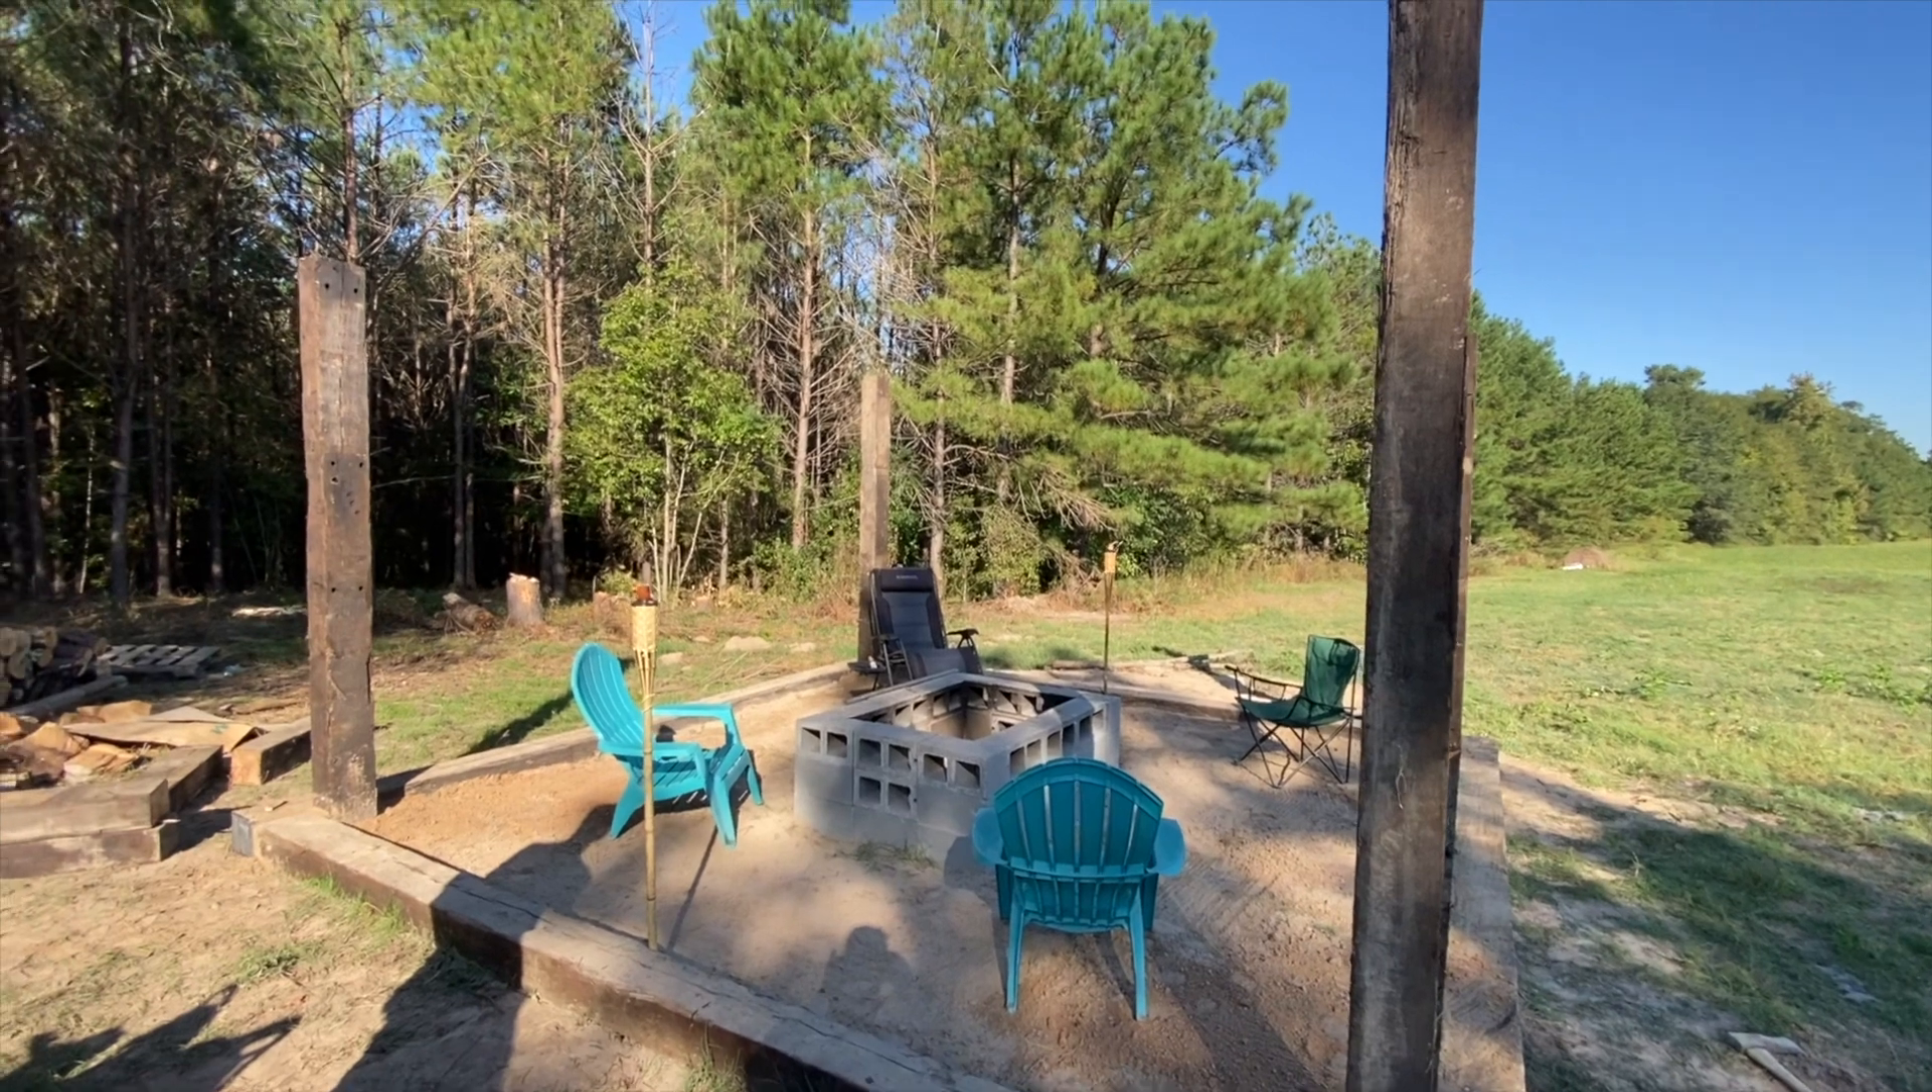Still don't have the string lights up yet.